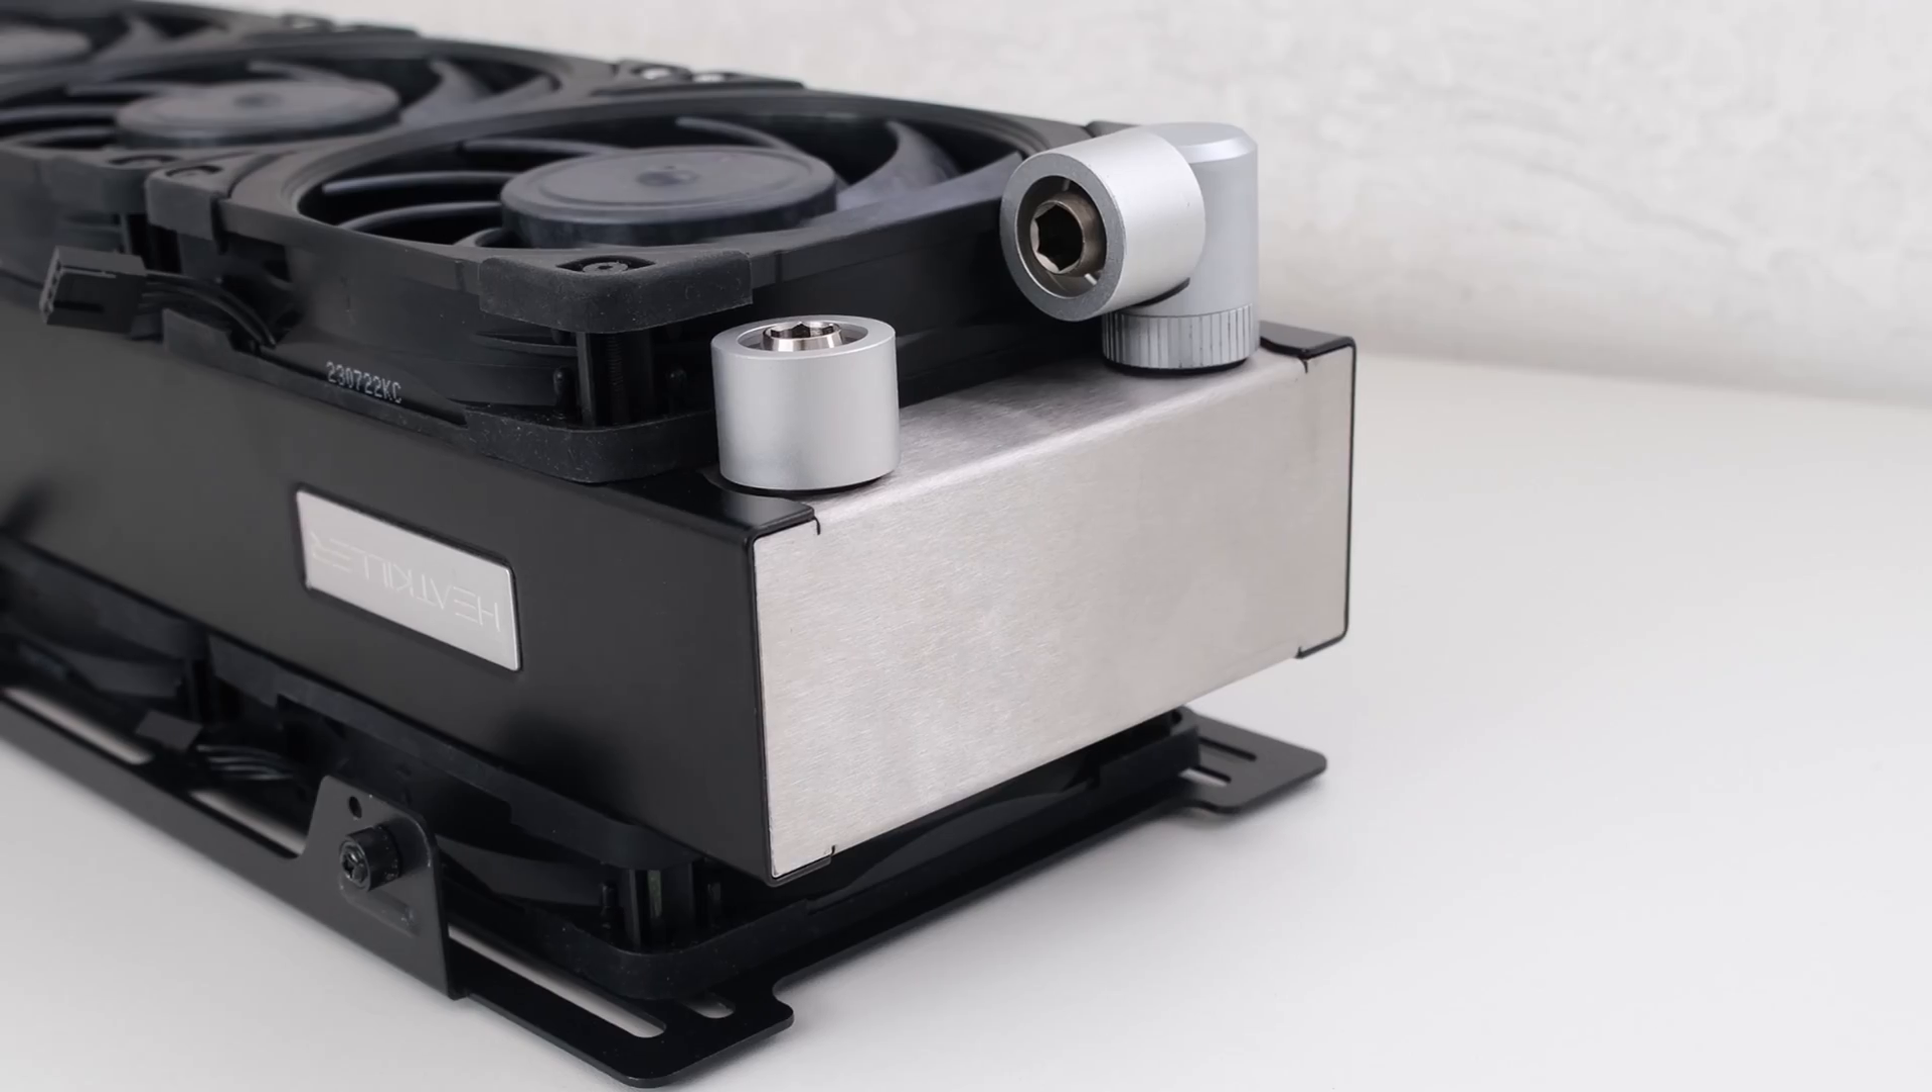So, now we have a fully loaded 48mm thick radiator with Noctua fans, Chromax Black, and a push-pull setup intending to provide performance while staying quiet.